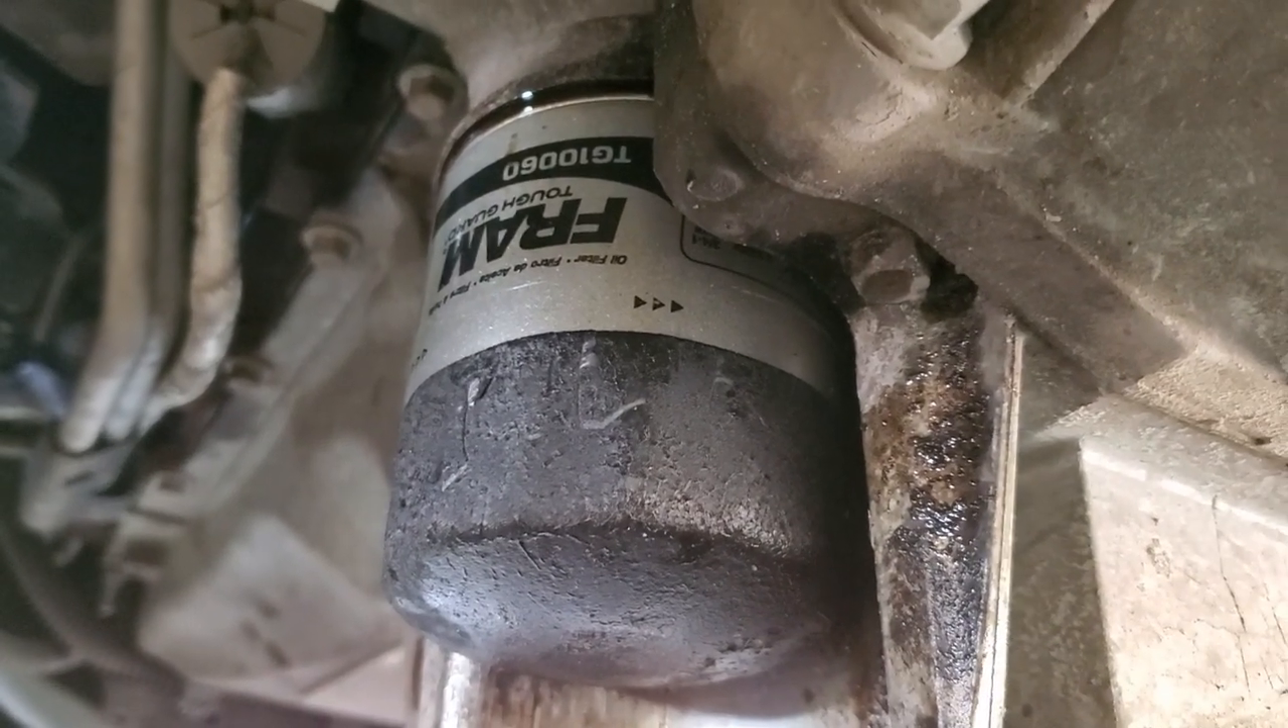Okay, we've got our oil filter put back in.